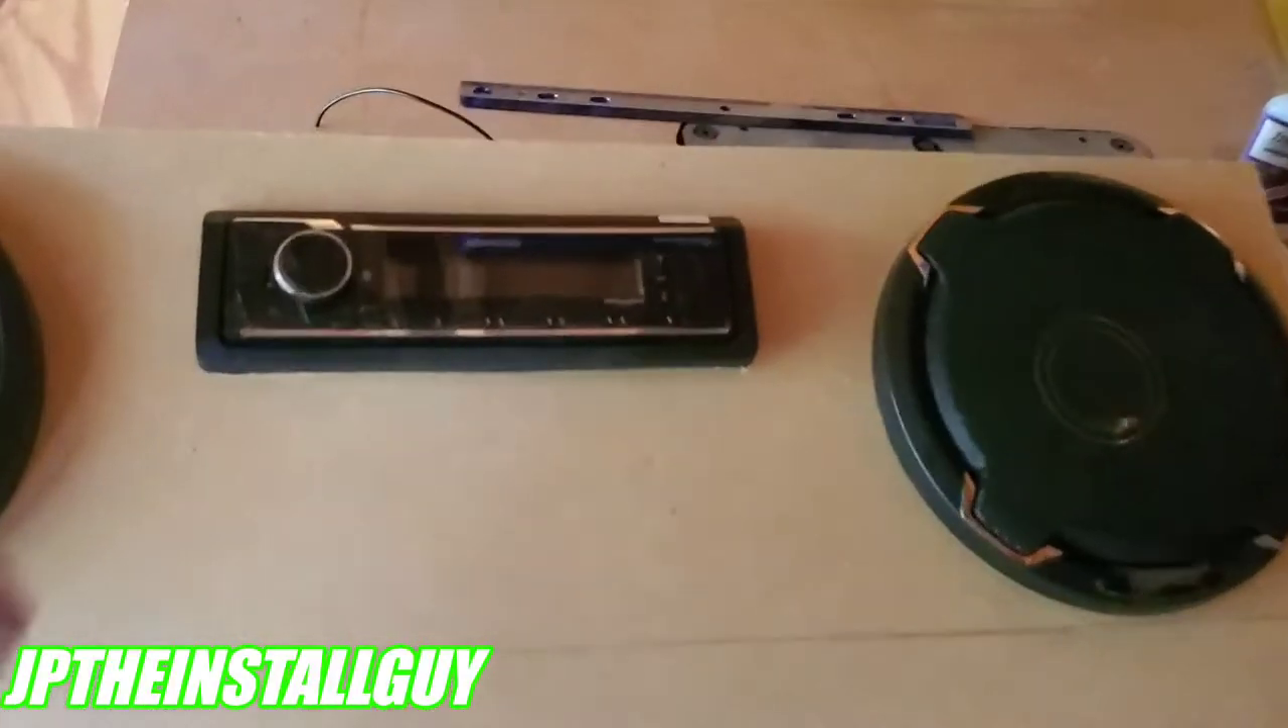All right, got the CD player in there good. Kenwood CD player with the Kenwood speakers. It is mounted.